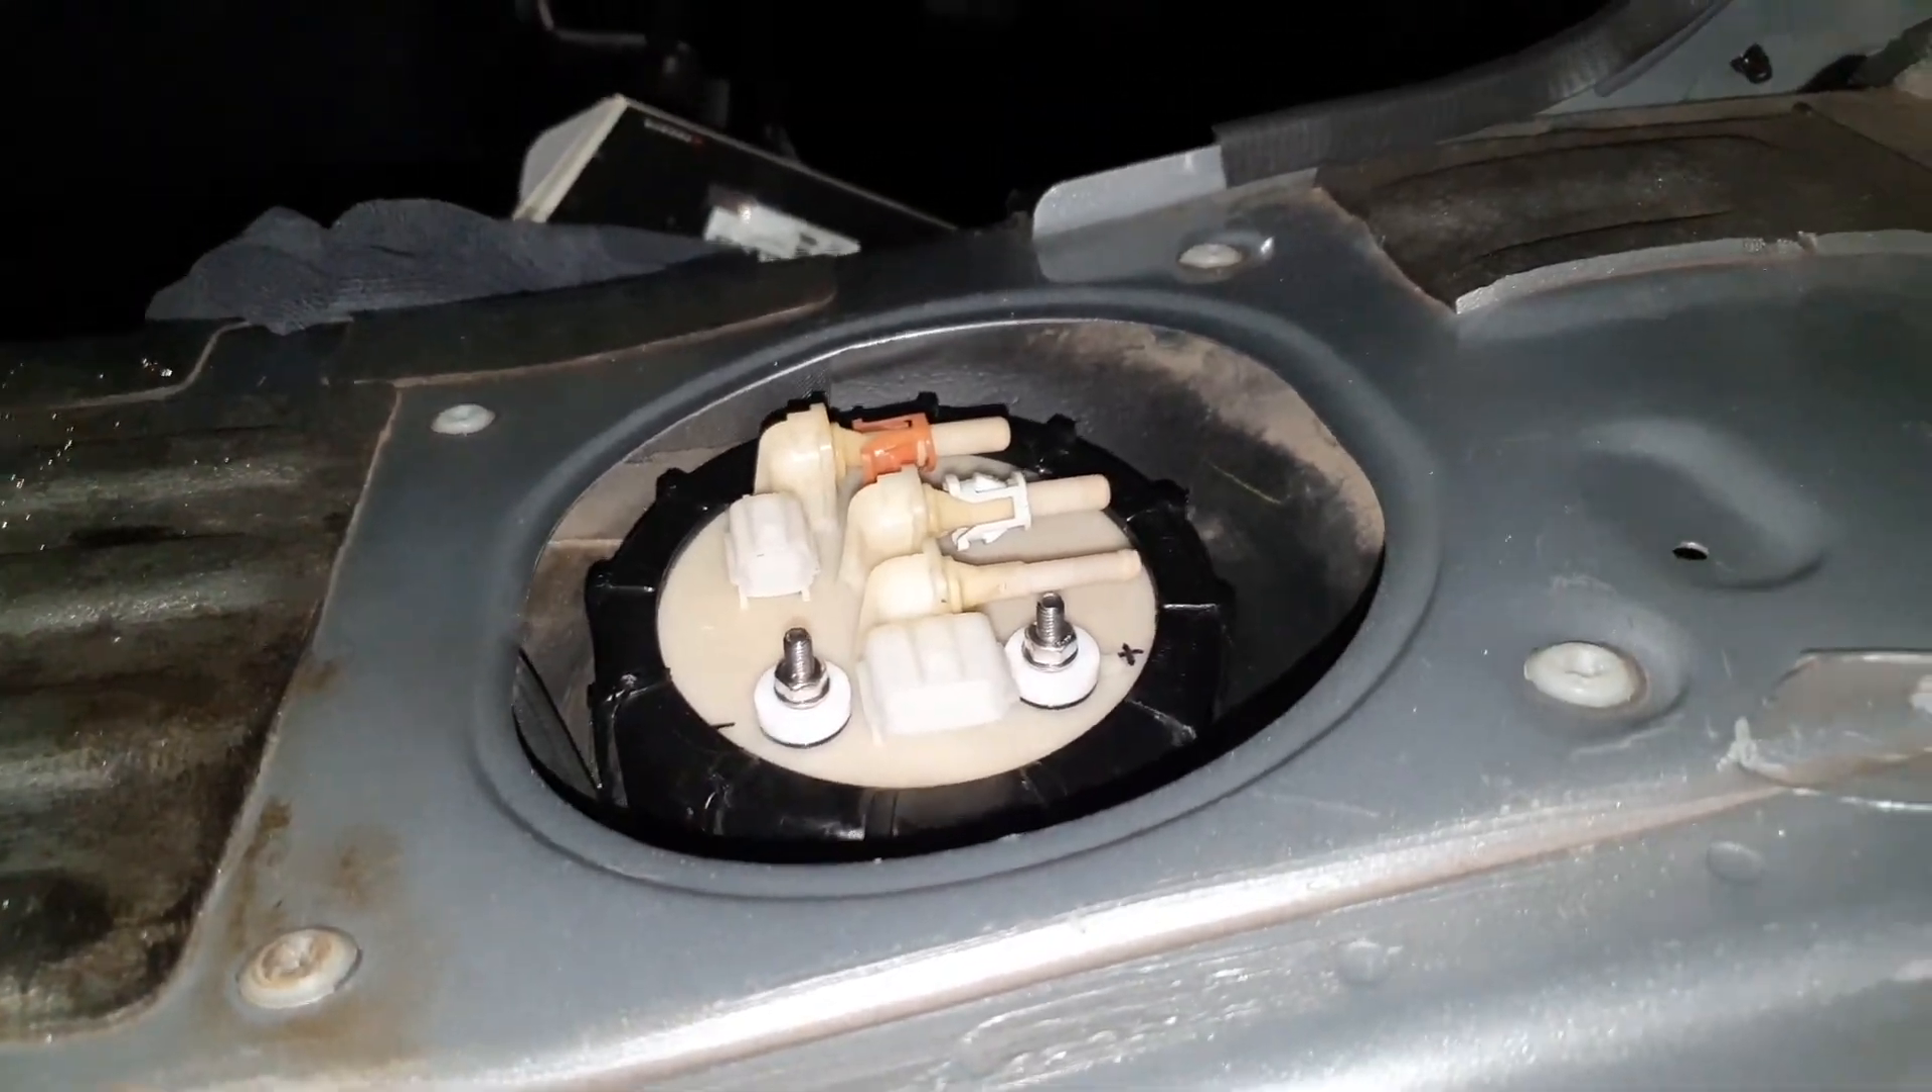Fuel pump is back in.